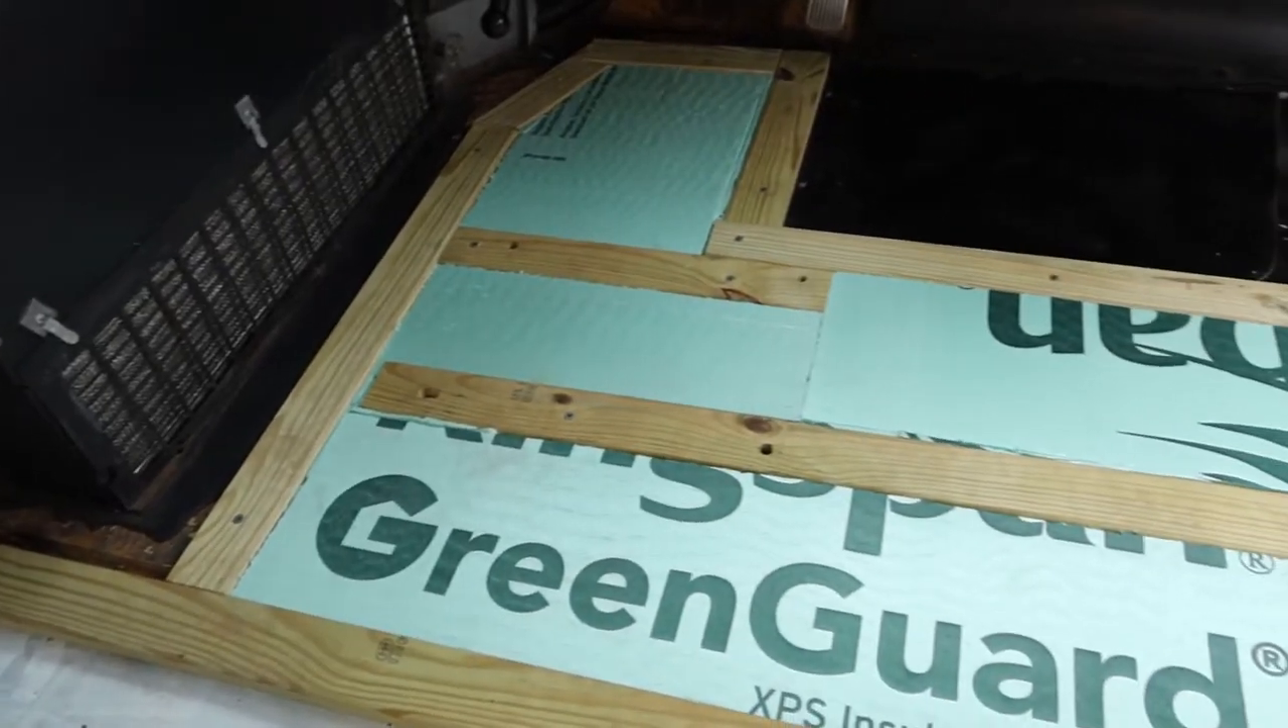And then we cut our first board of insulation and filled in the gaps.